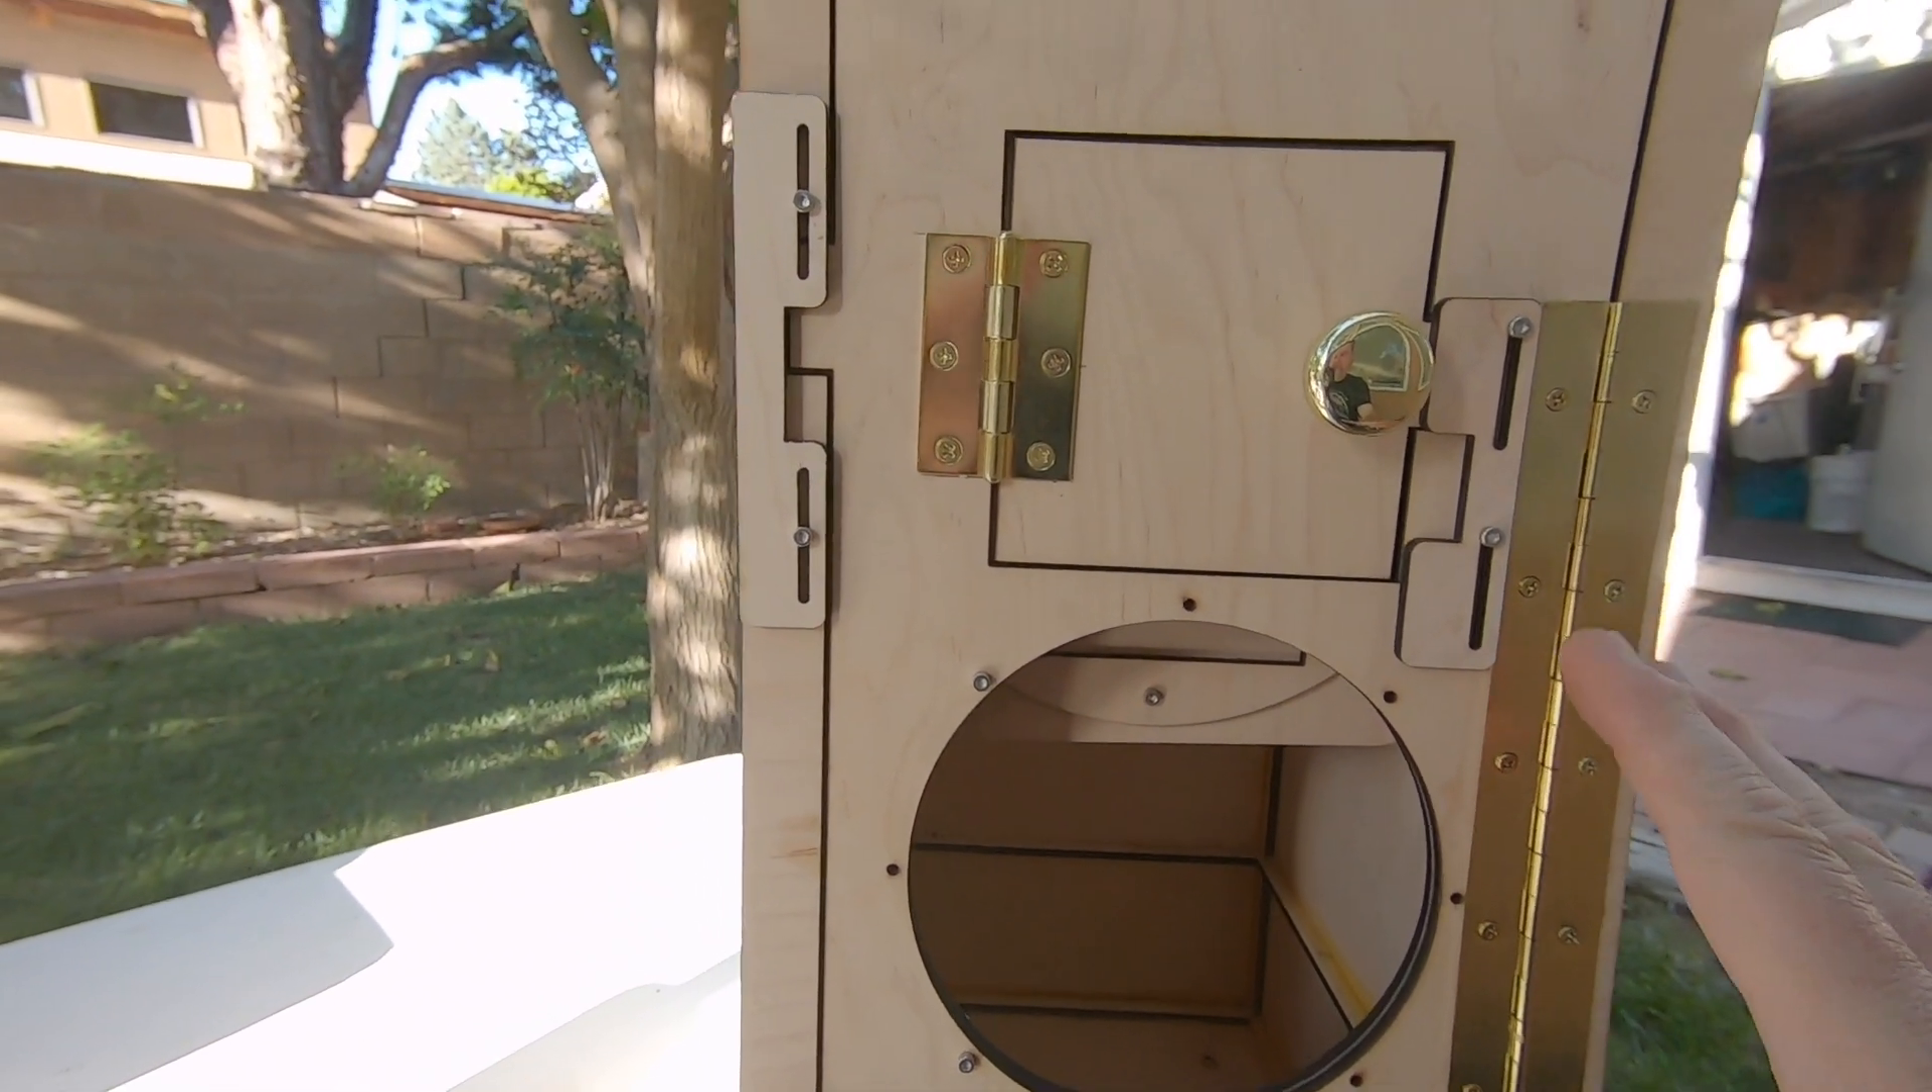The body is all put together the door and all the hinges are on.